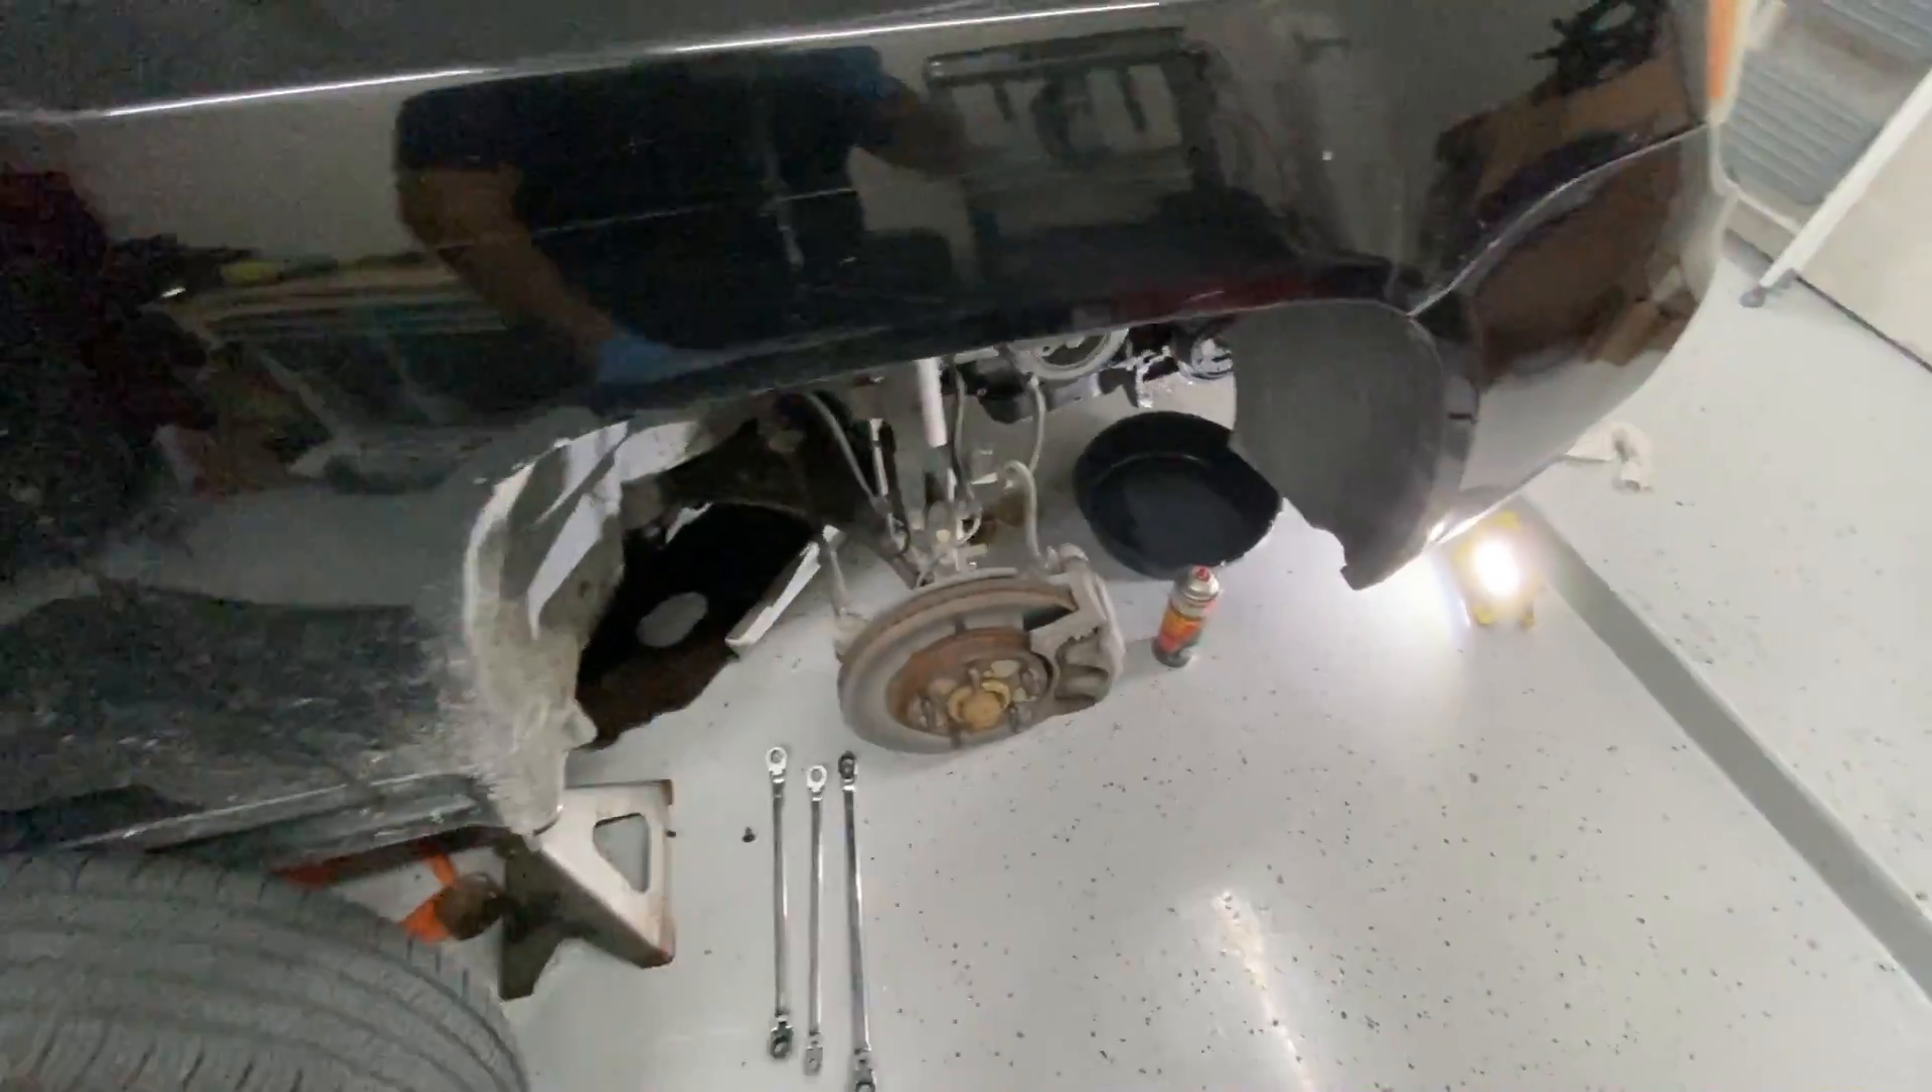All right guys so i've got the tire off on the passenger side here.